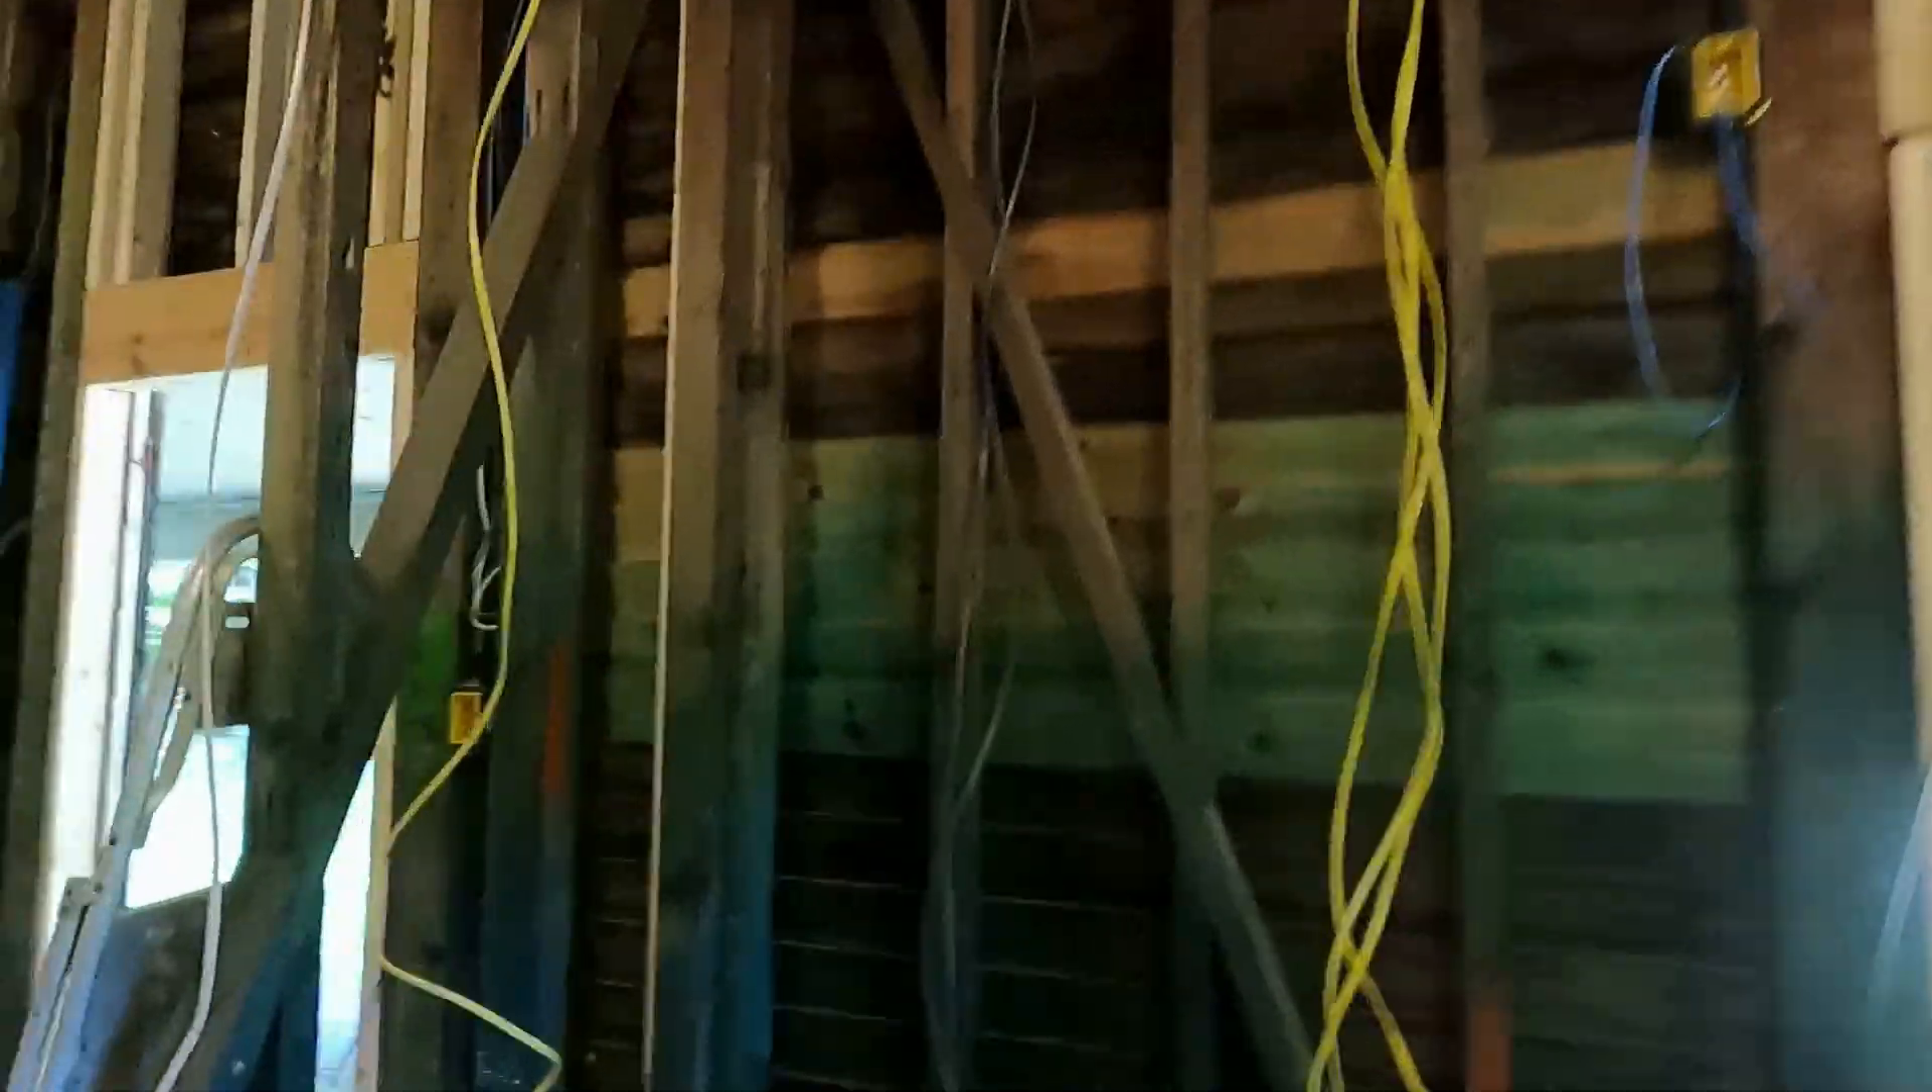So like here in the kitchen, you know, we've got all these wires we ran that are just hanging.